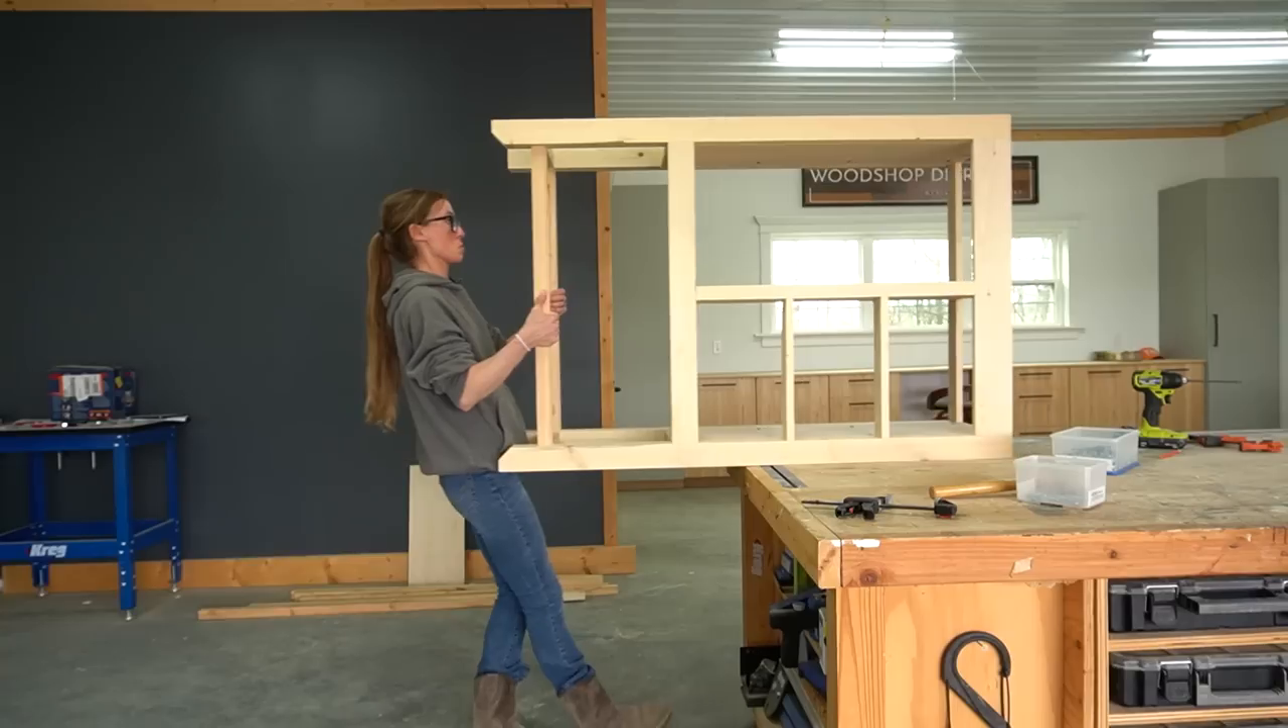Anyway, then I added the drawer dividers to evenly space out the right side of the cabinet into three equally spaced openings.